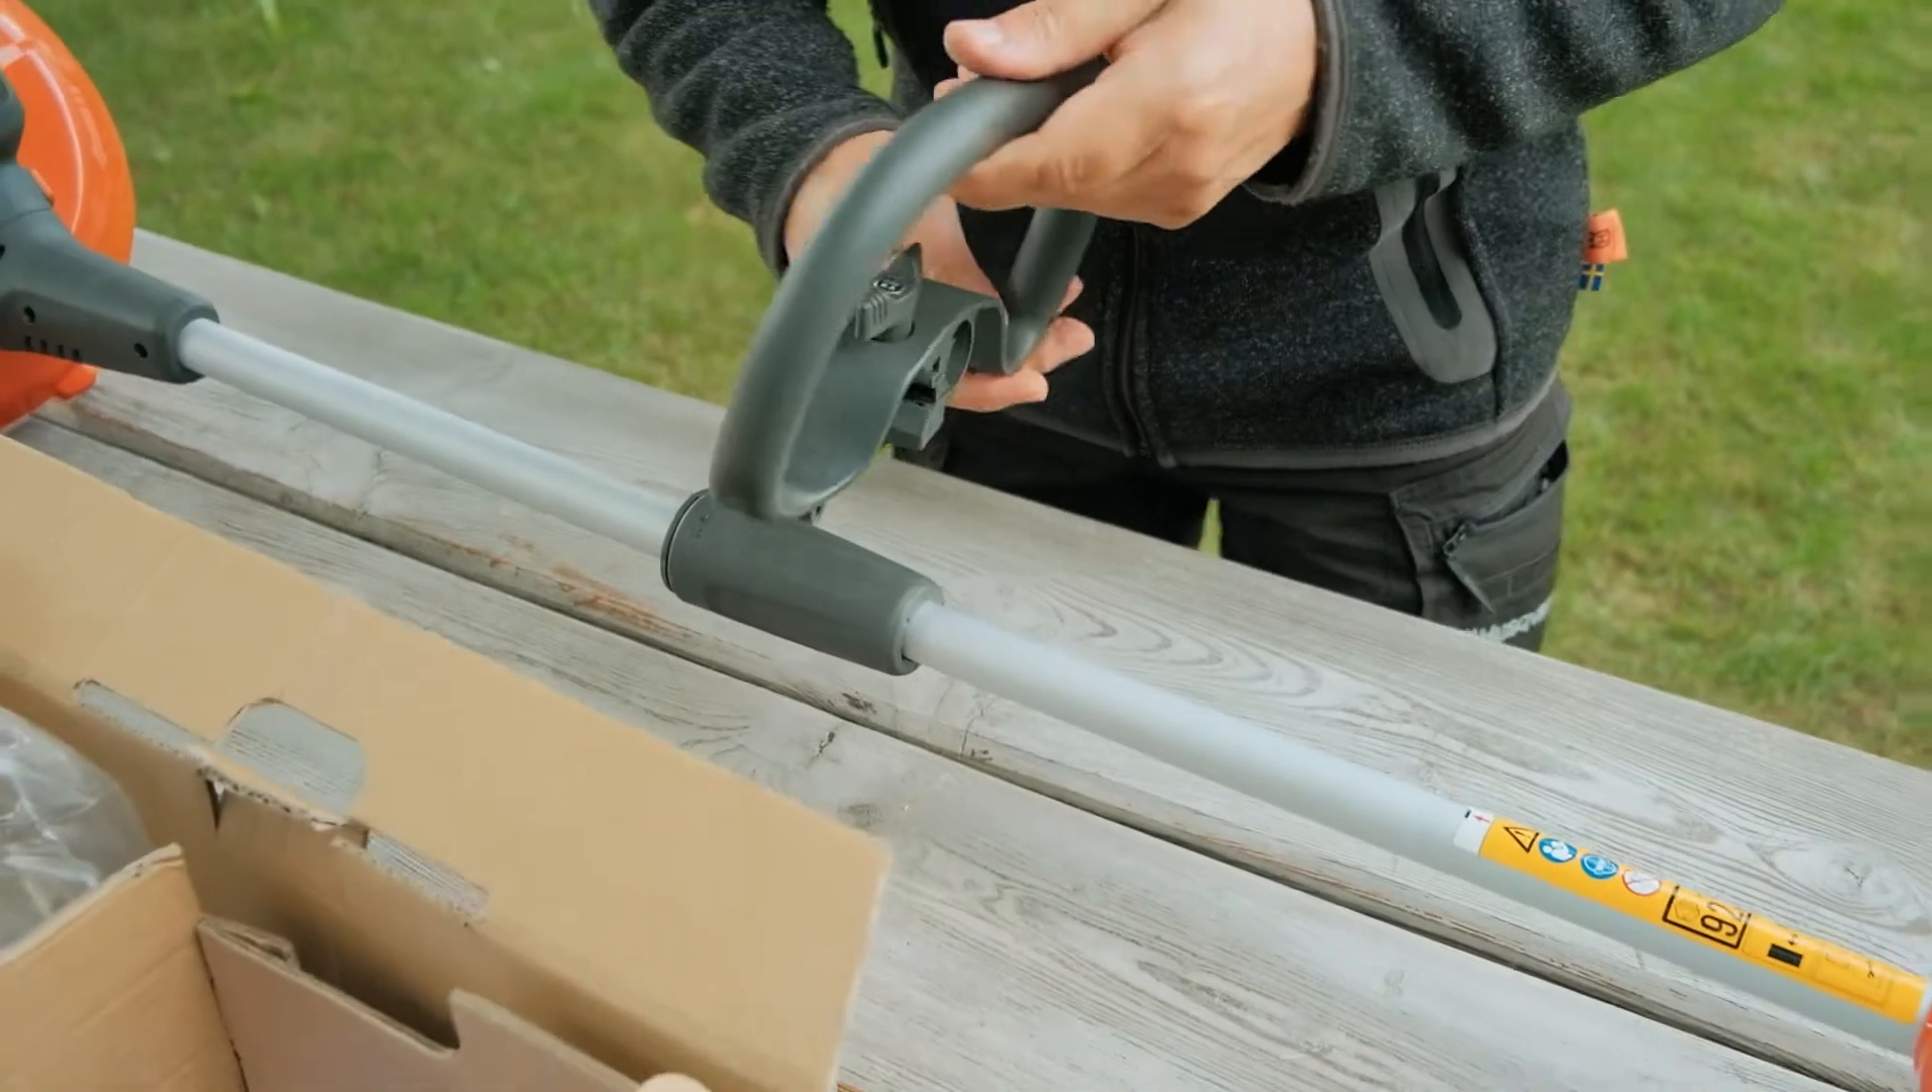Dwie części wału są złożone i maszyna niemal gotowa do użycia. Niemal, bo pozostał jeszcze montaż ostatniego elementu, czyli uchwytu przedniego.